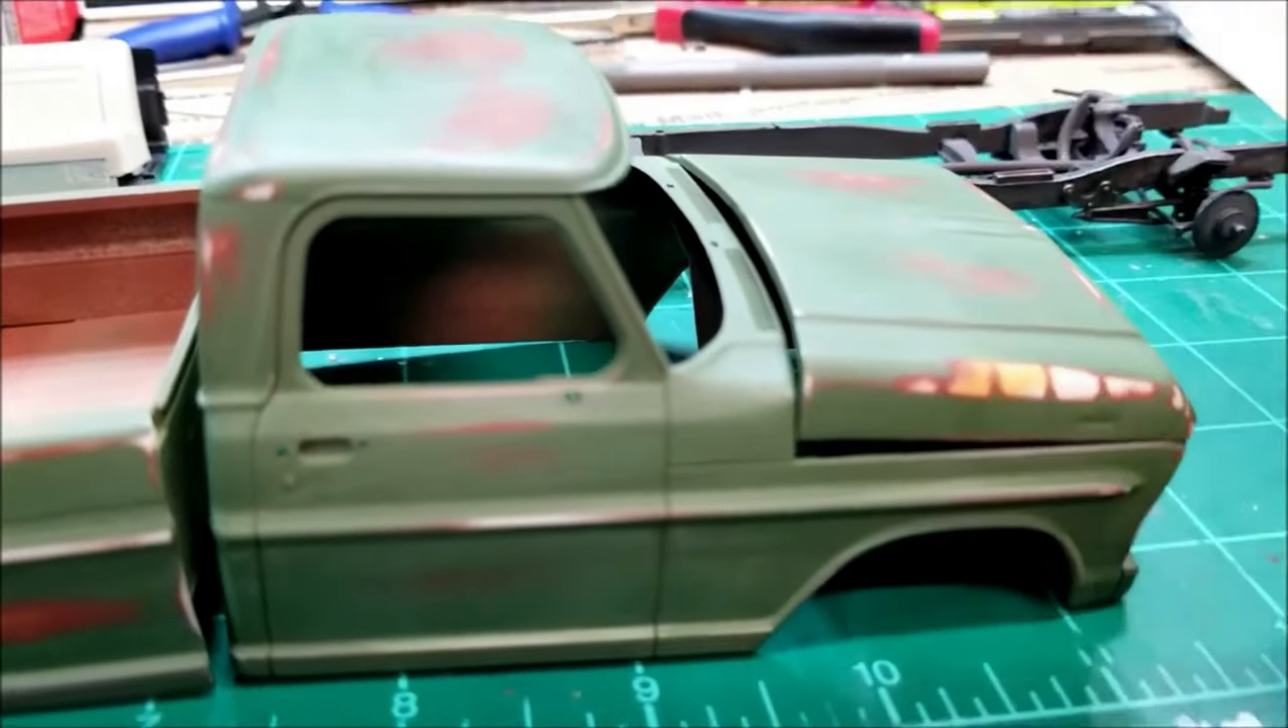I'll show you more about that... but what I noticed about this... um... this kit is... the hood... is not fitting right... it's warped...